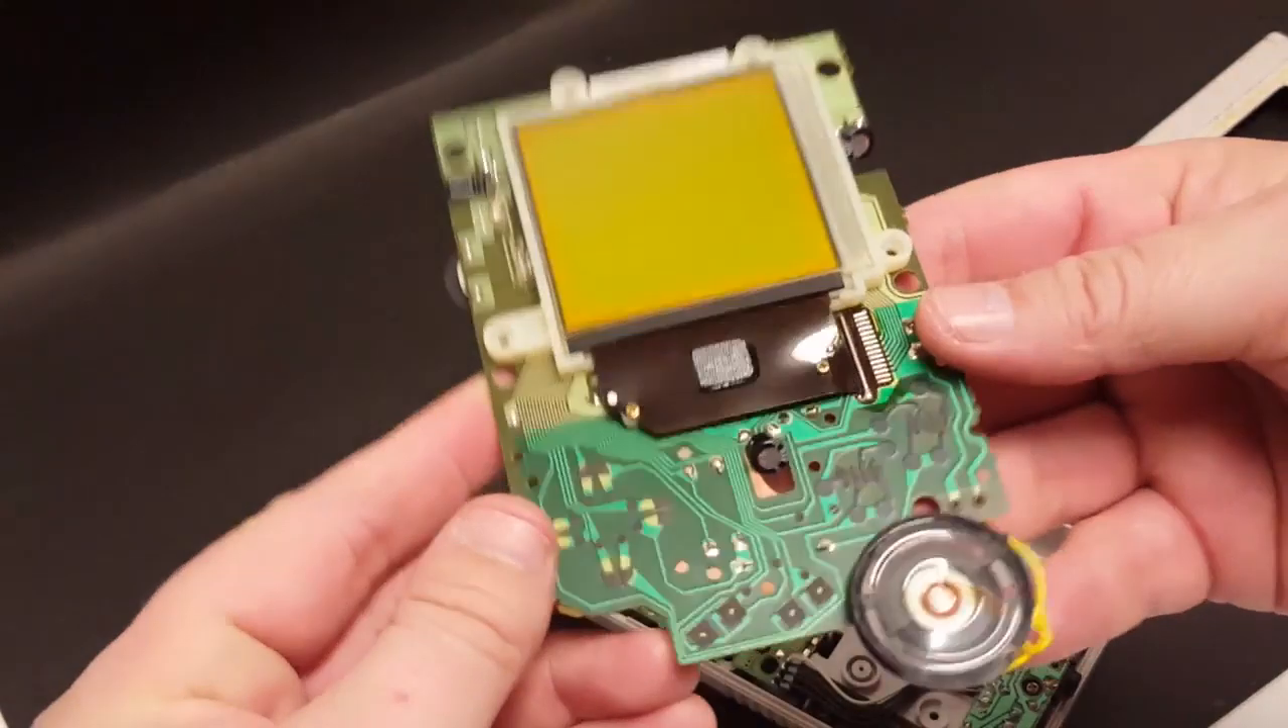I've gone ahead and taken apart the Game Boy we got the screen here.